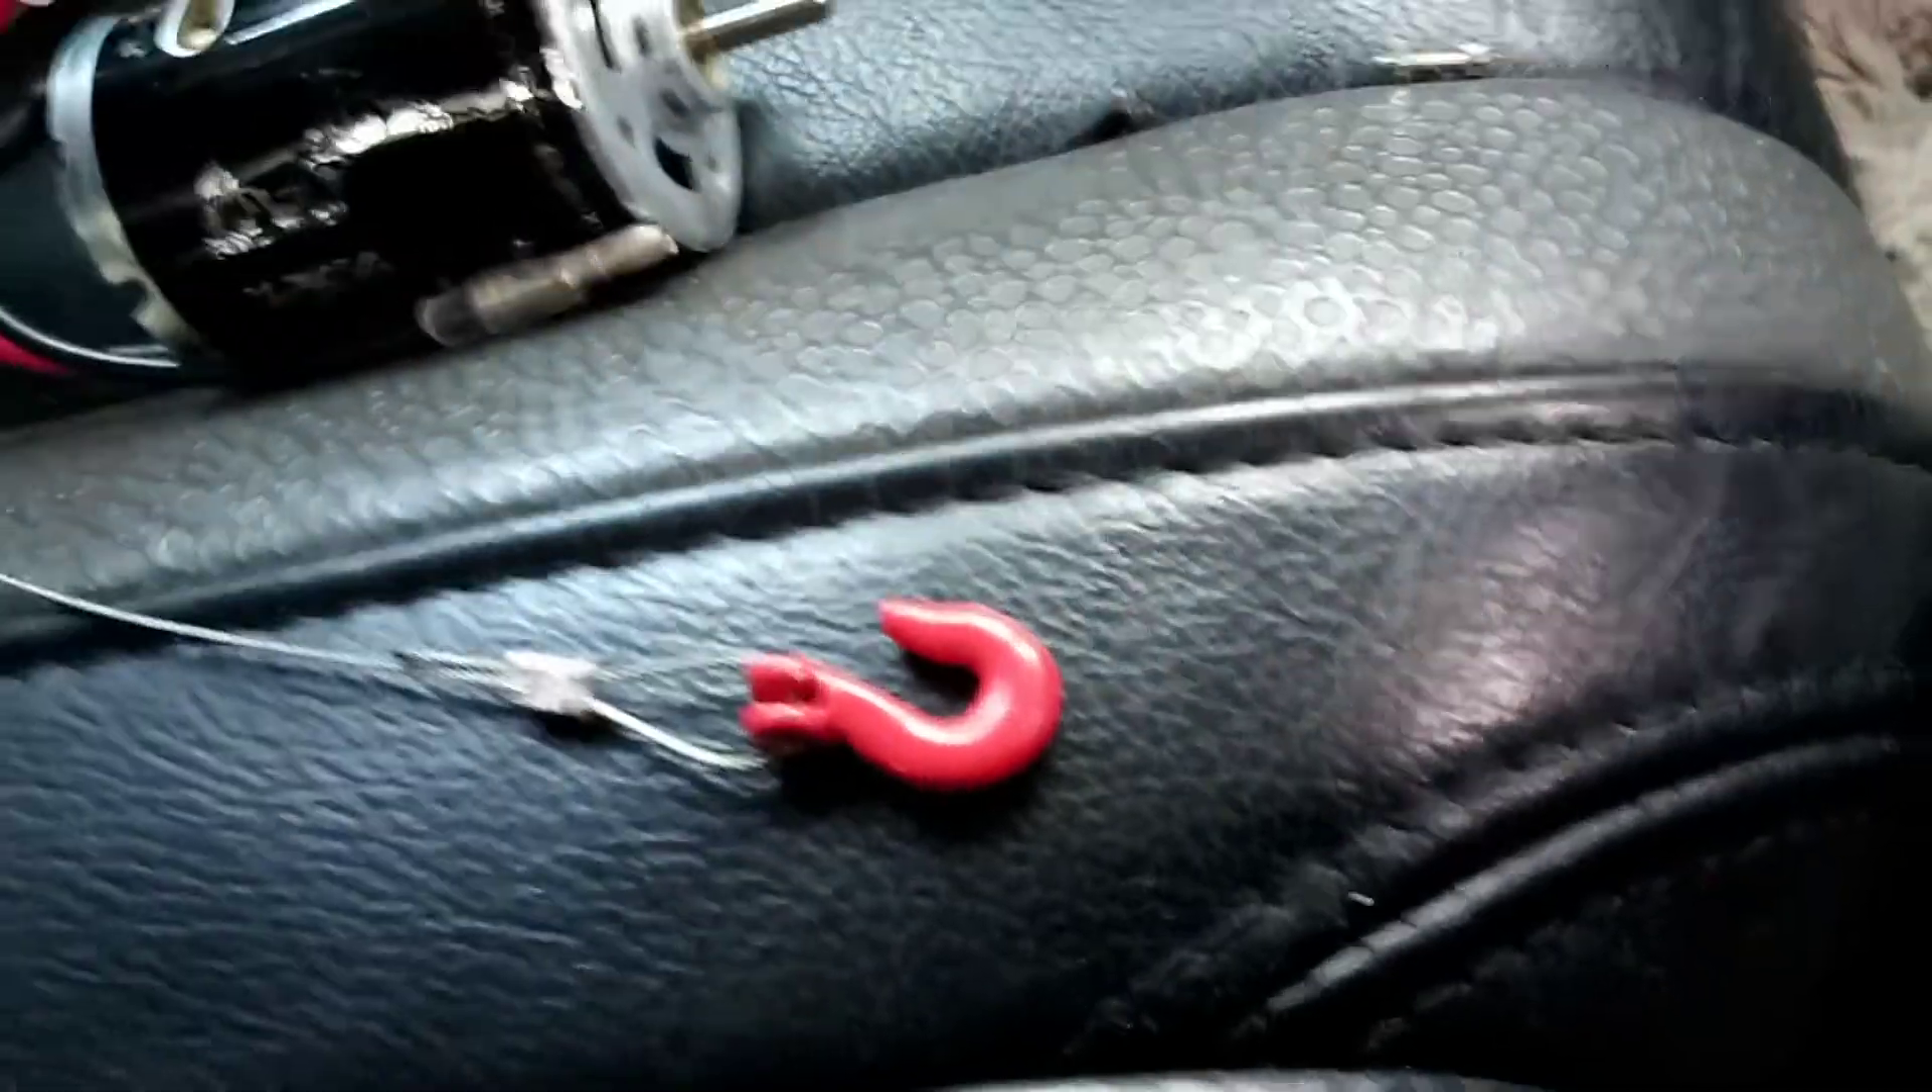So we got our hook uh attached to our cable that's done.